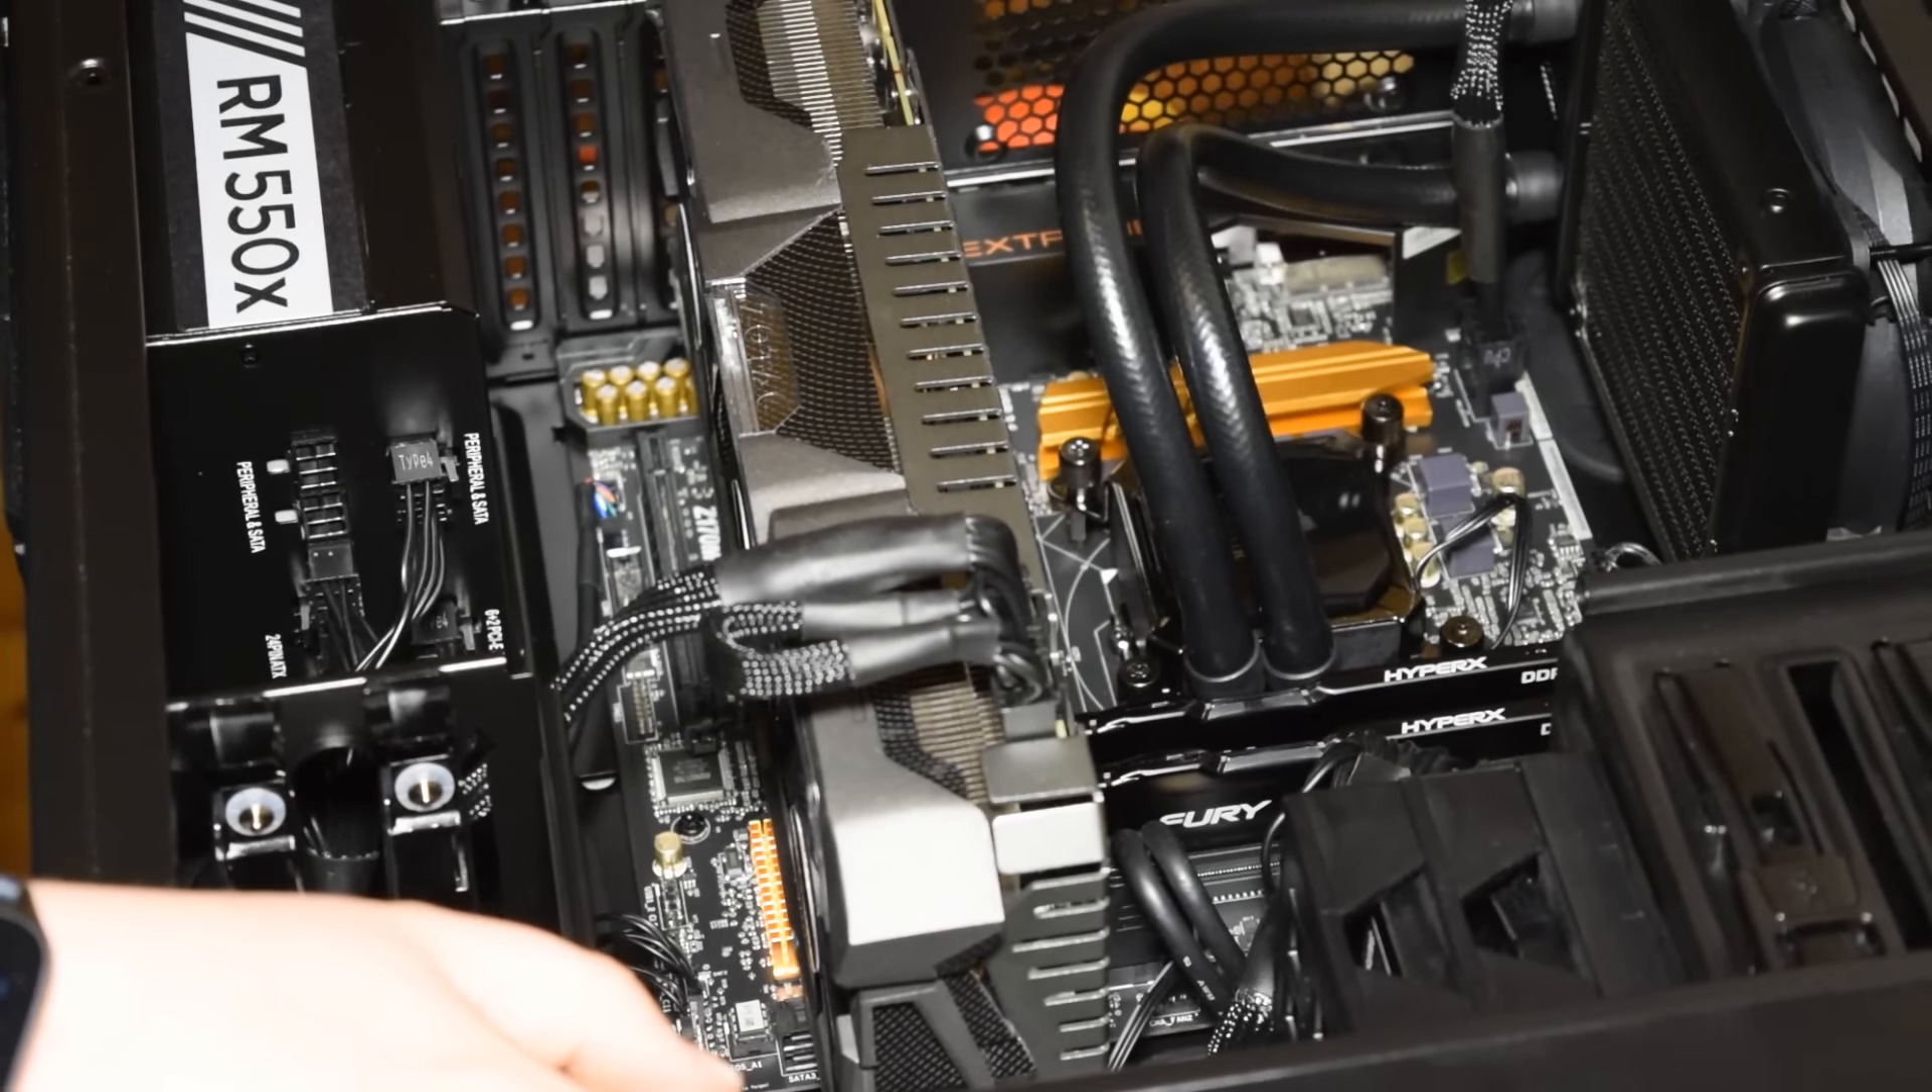So there we go gpu is connected.